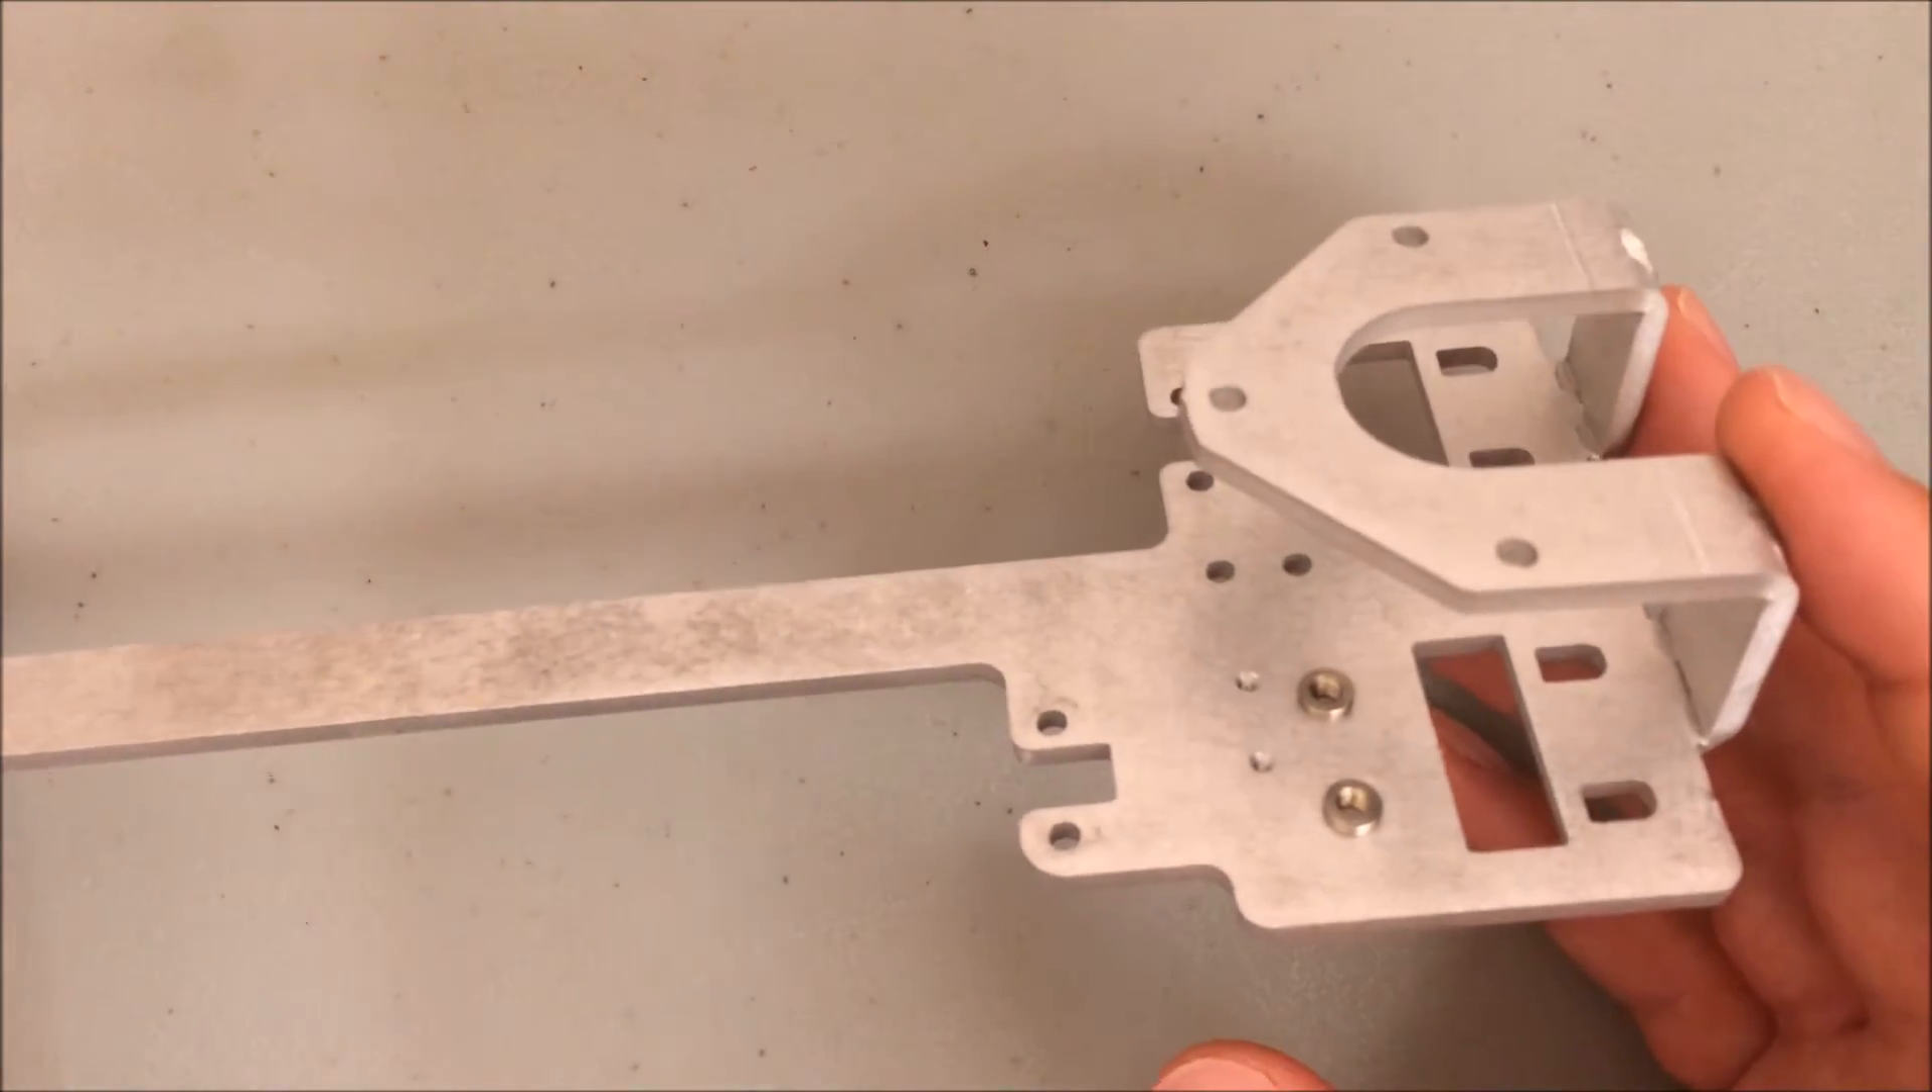You can see I have not attached yet the x -axis motor and pulley.